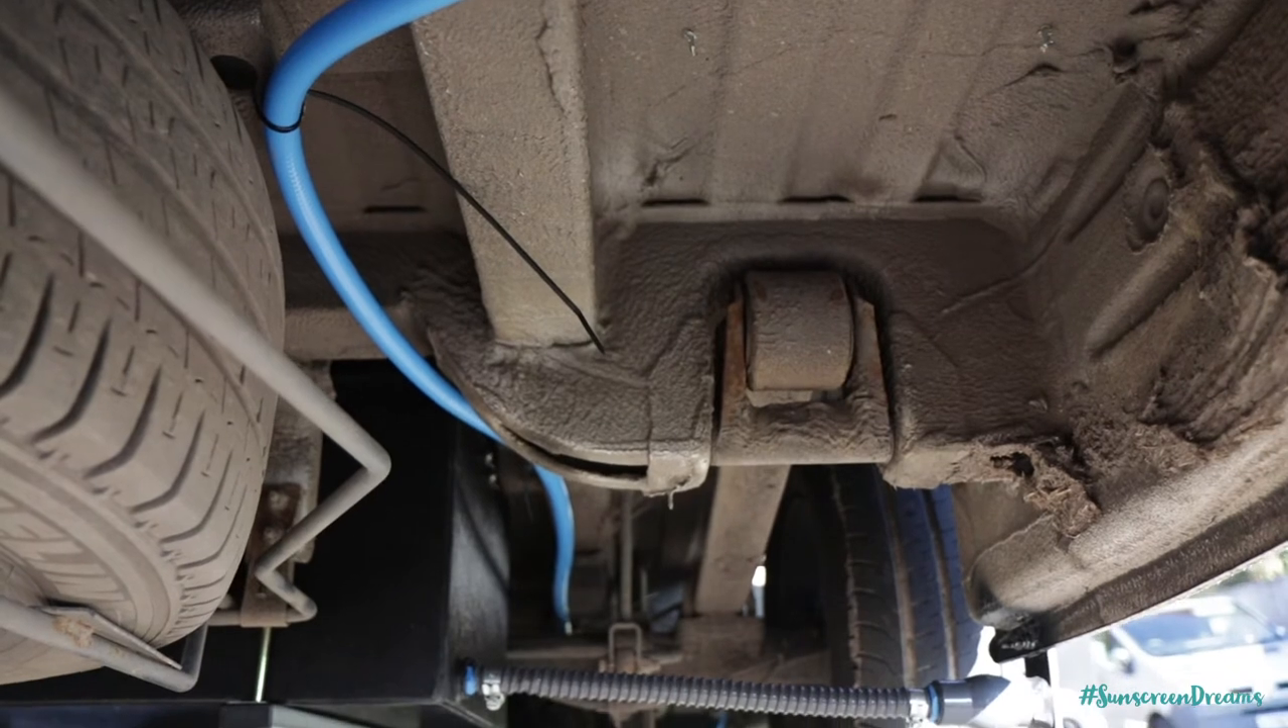So underneath the van now we've run our blue water pipe down underneath the chassis.